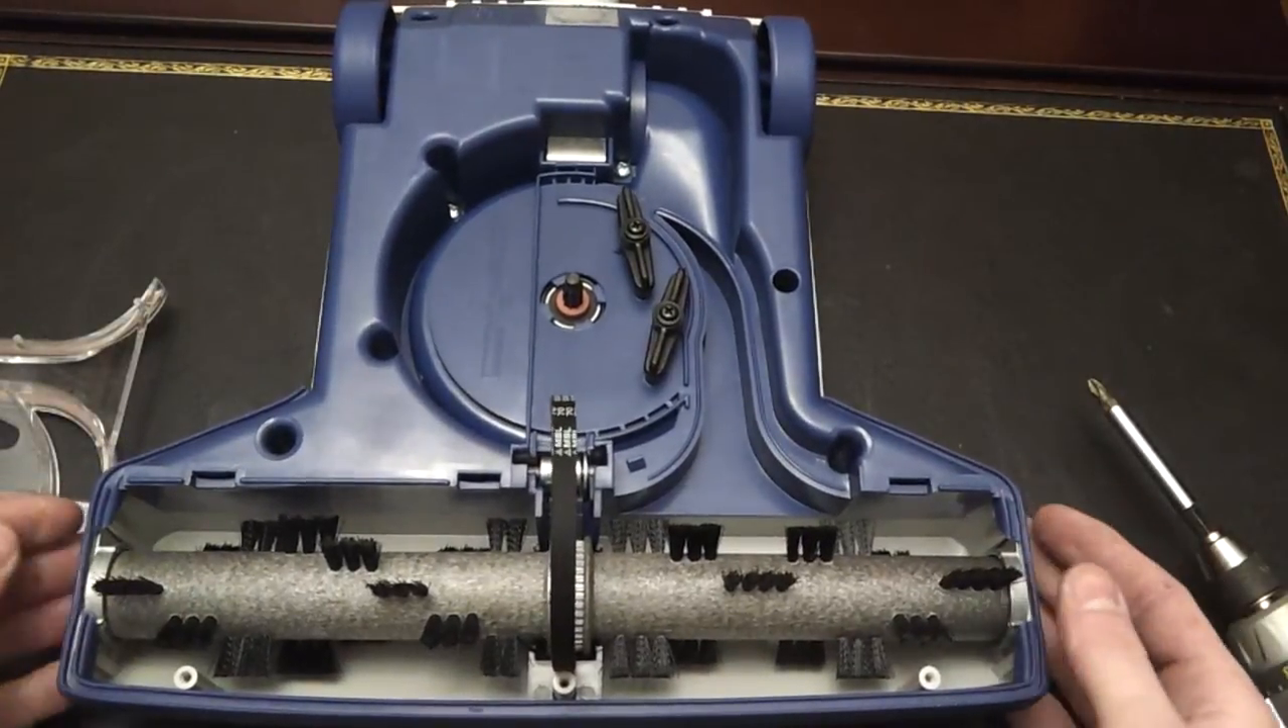The brush roll is exposed now.